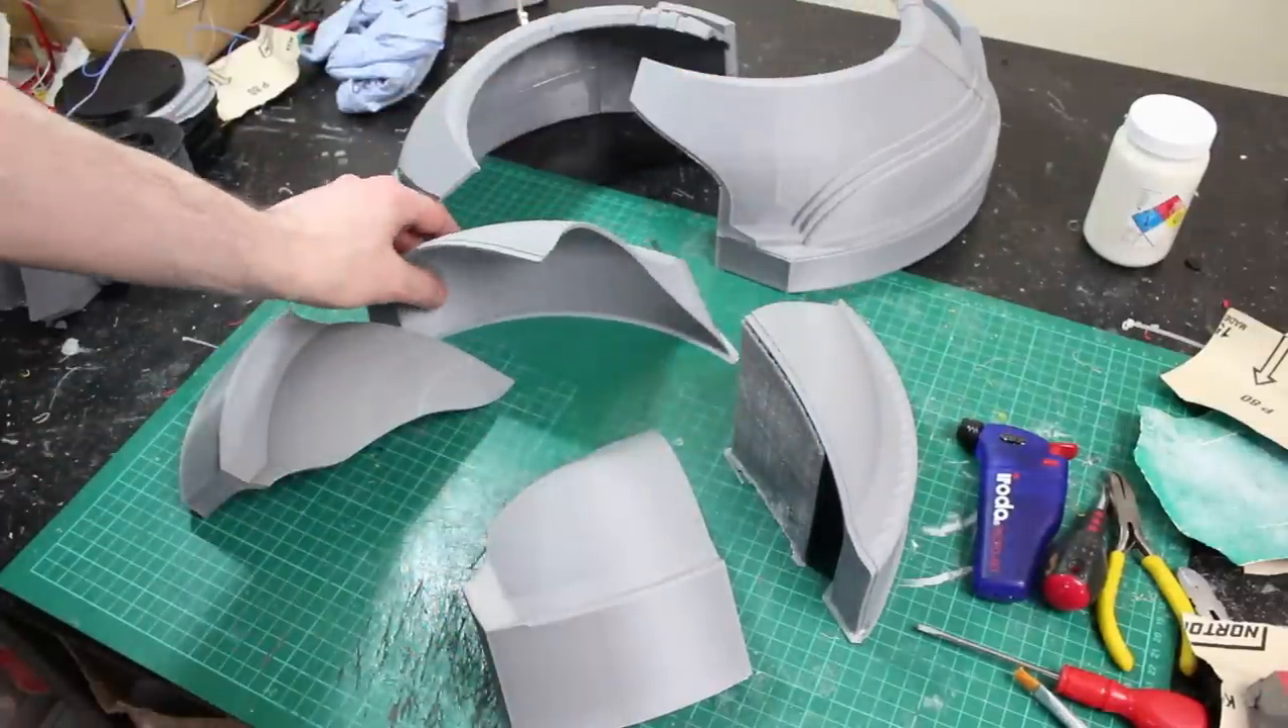I've assembled one half of the shoulder bells here with acetone welds and now we've got the other half to put on.